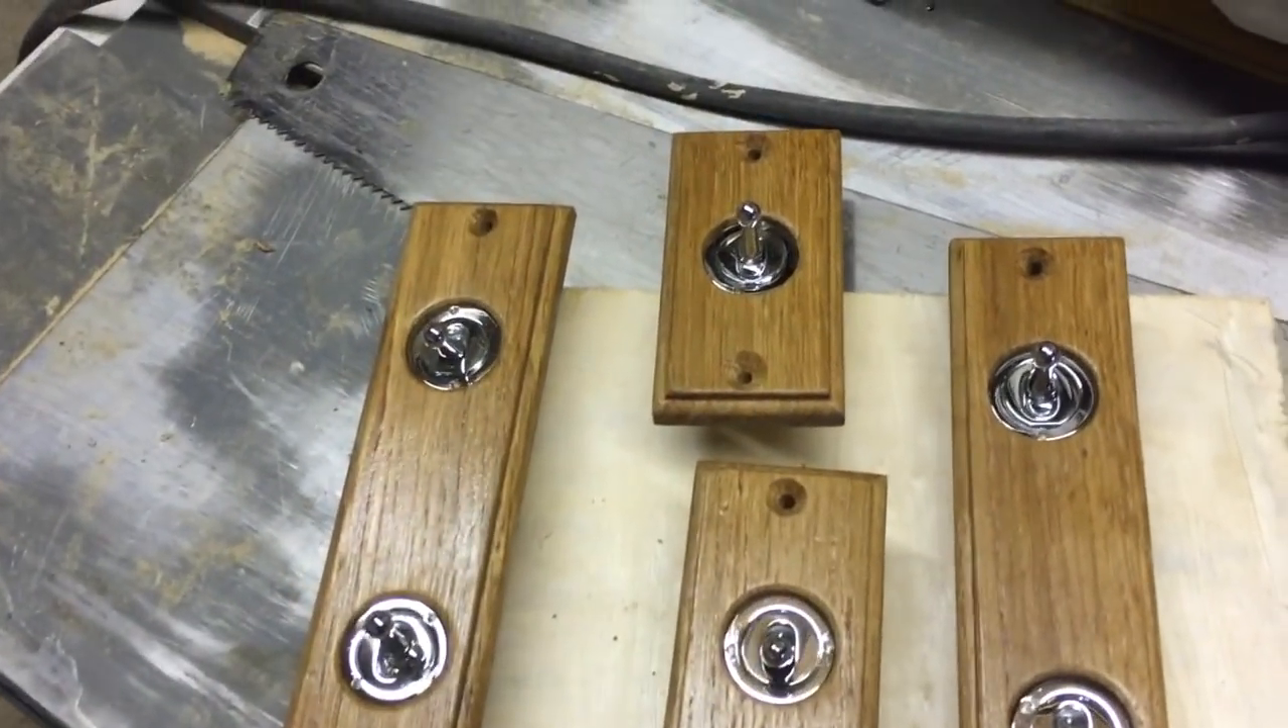I'm just uh I've got the little lights all finished off here now they're all done with the switches in.